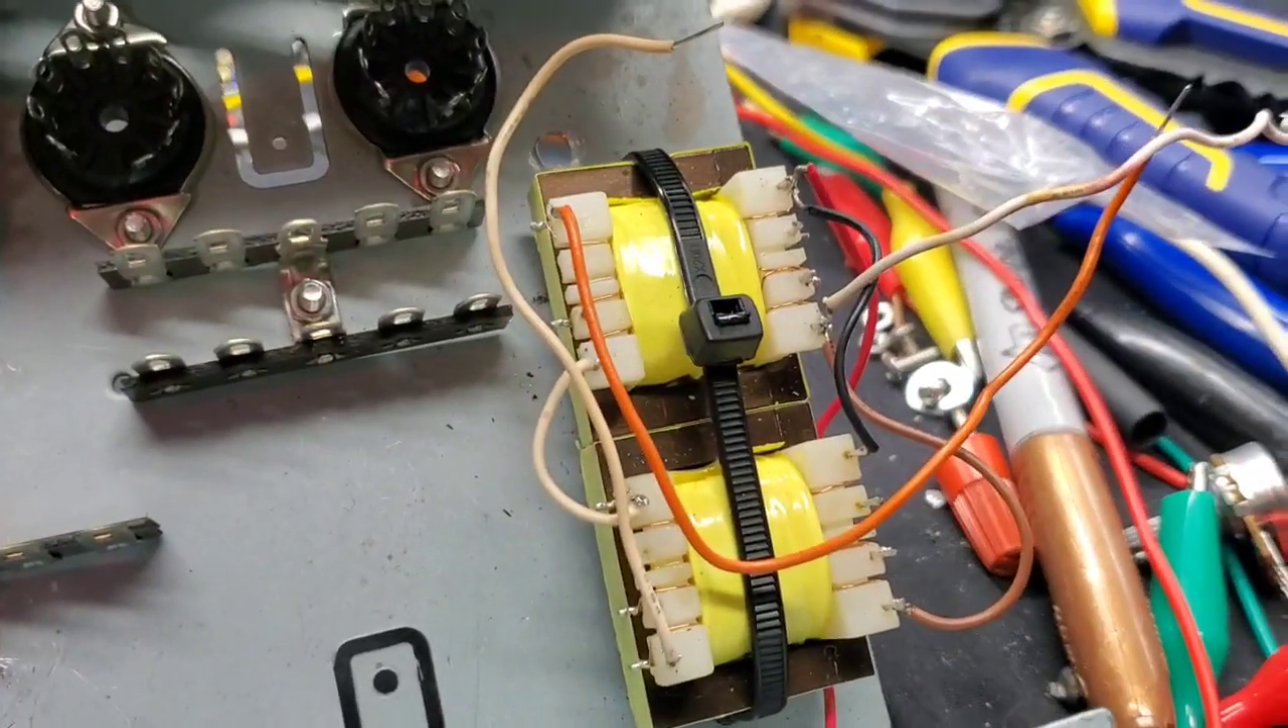Got the audio transformer zip tied in place right there.